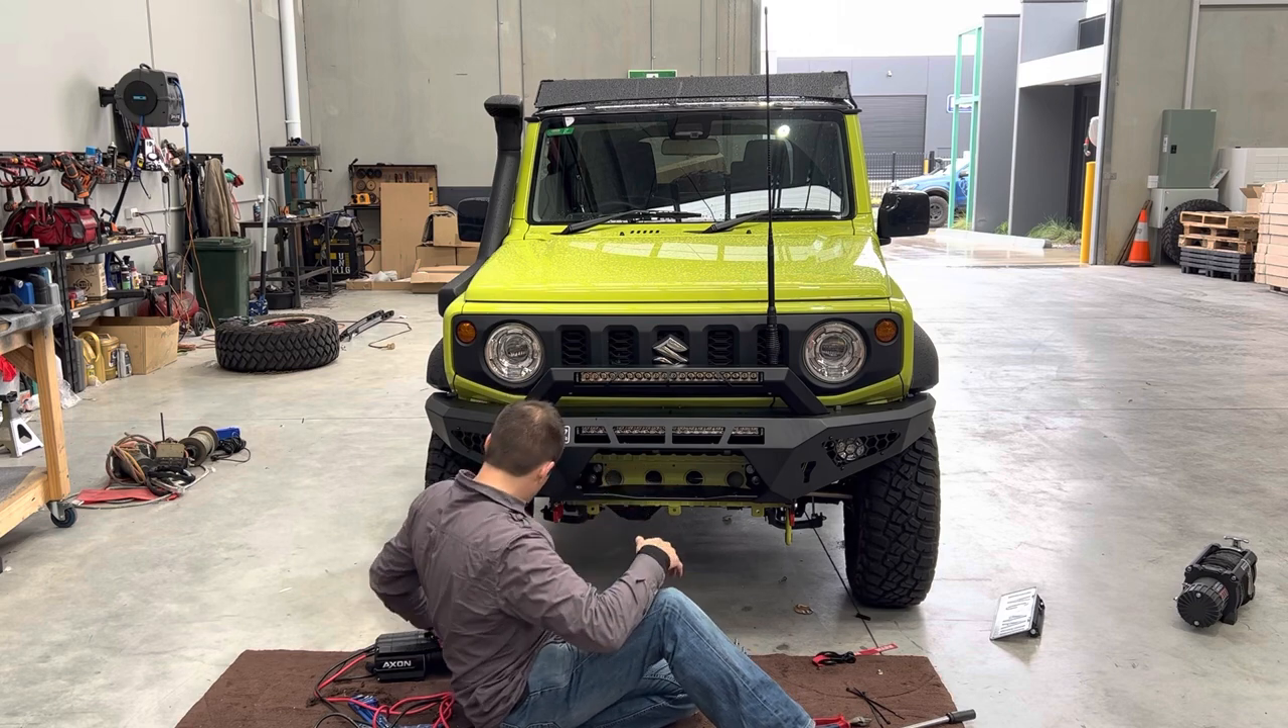So, we've put the bar on. Put it in position where we want.